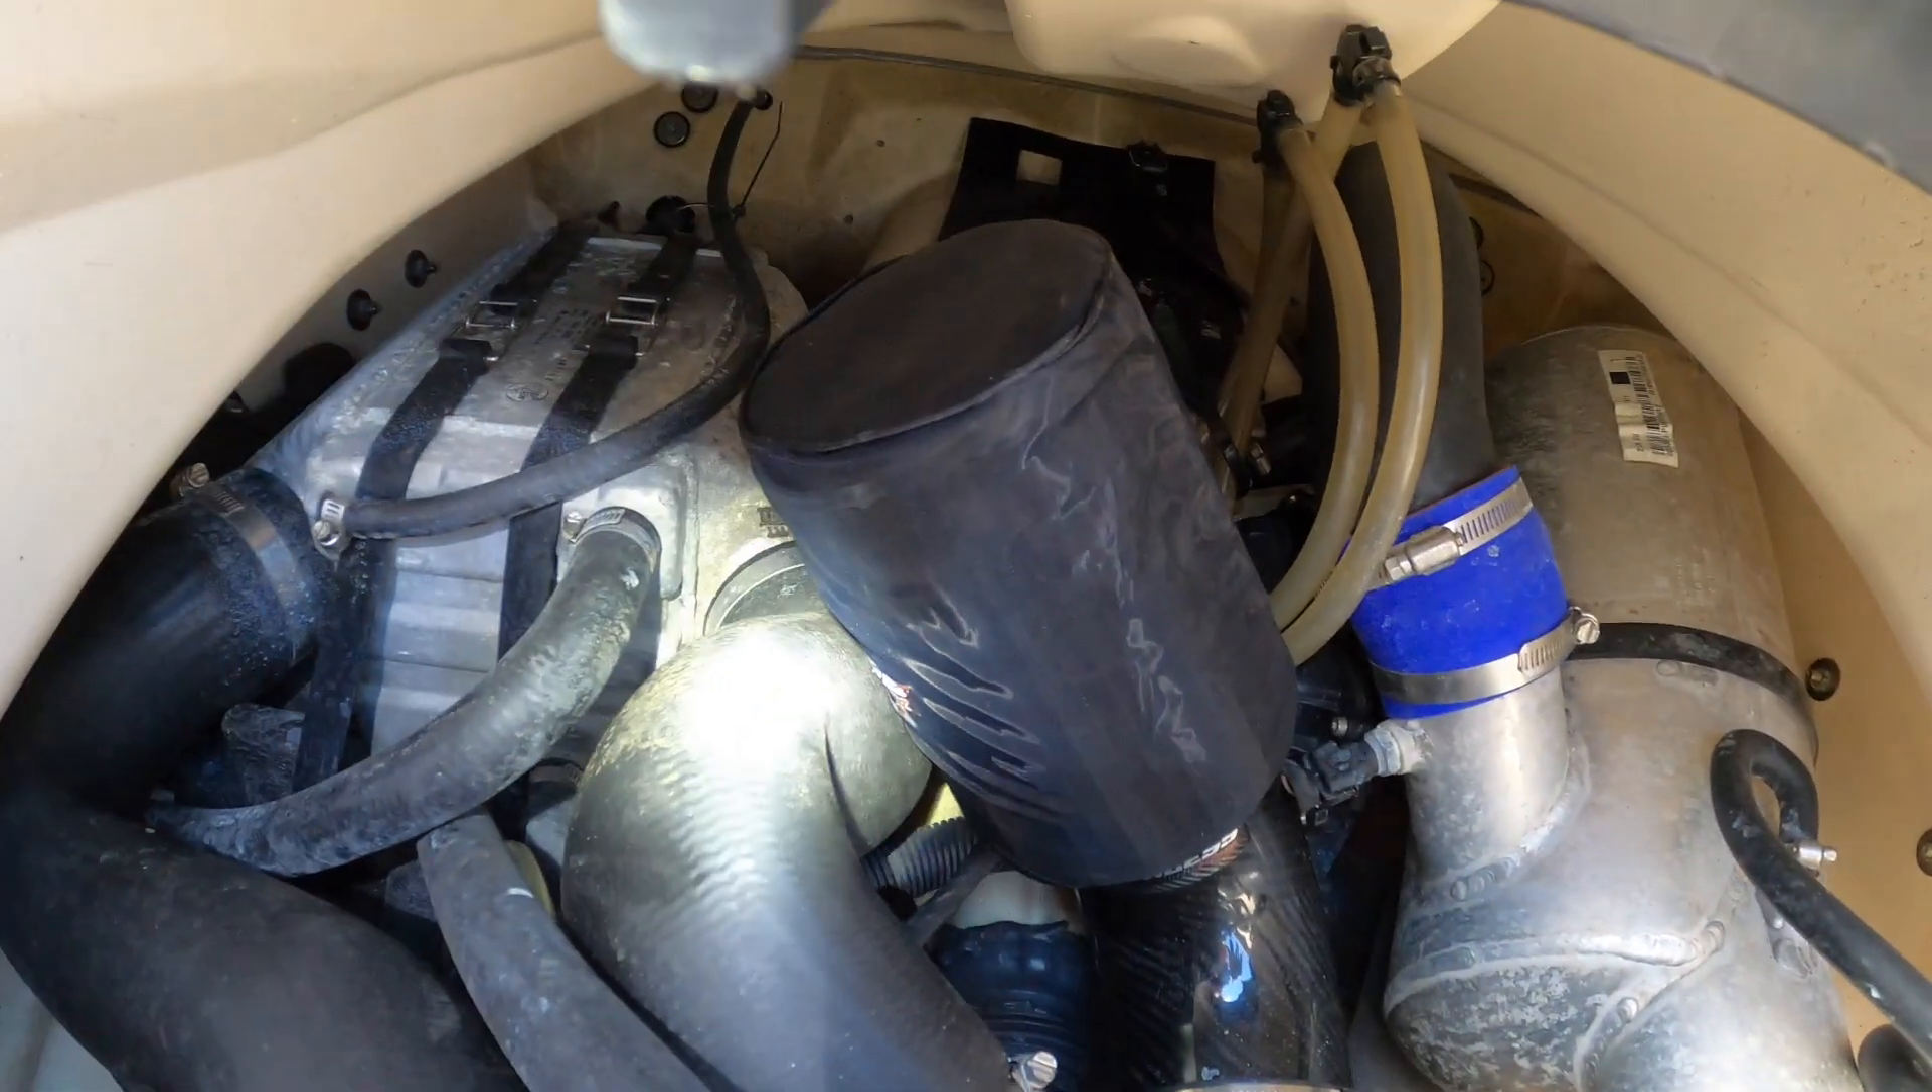The filter is right up against that charge pipe which expands a lot when you're driving.